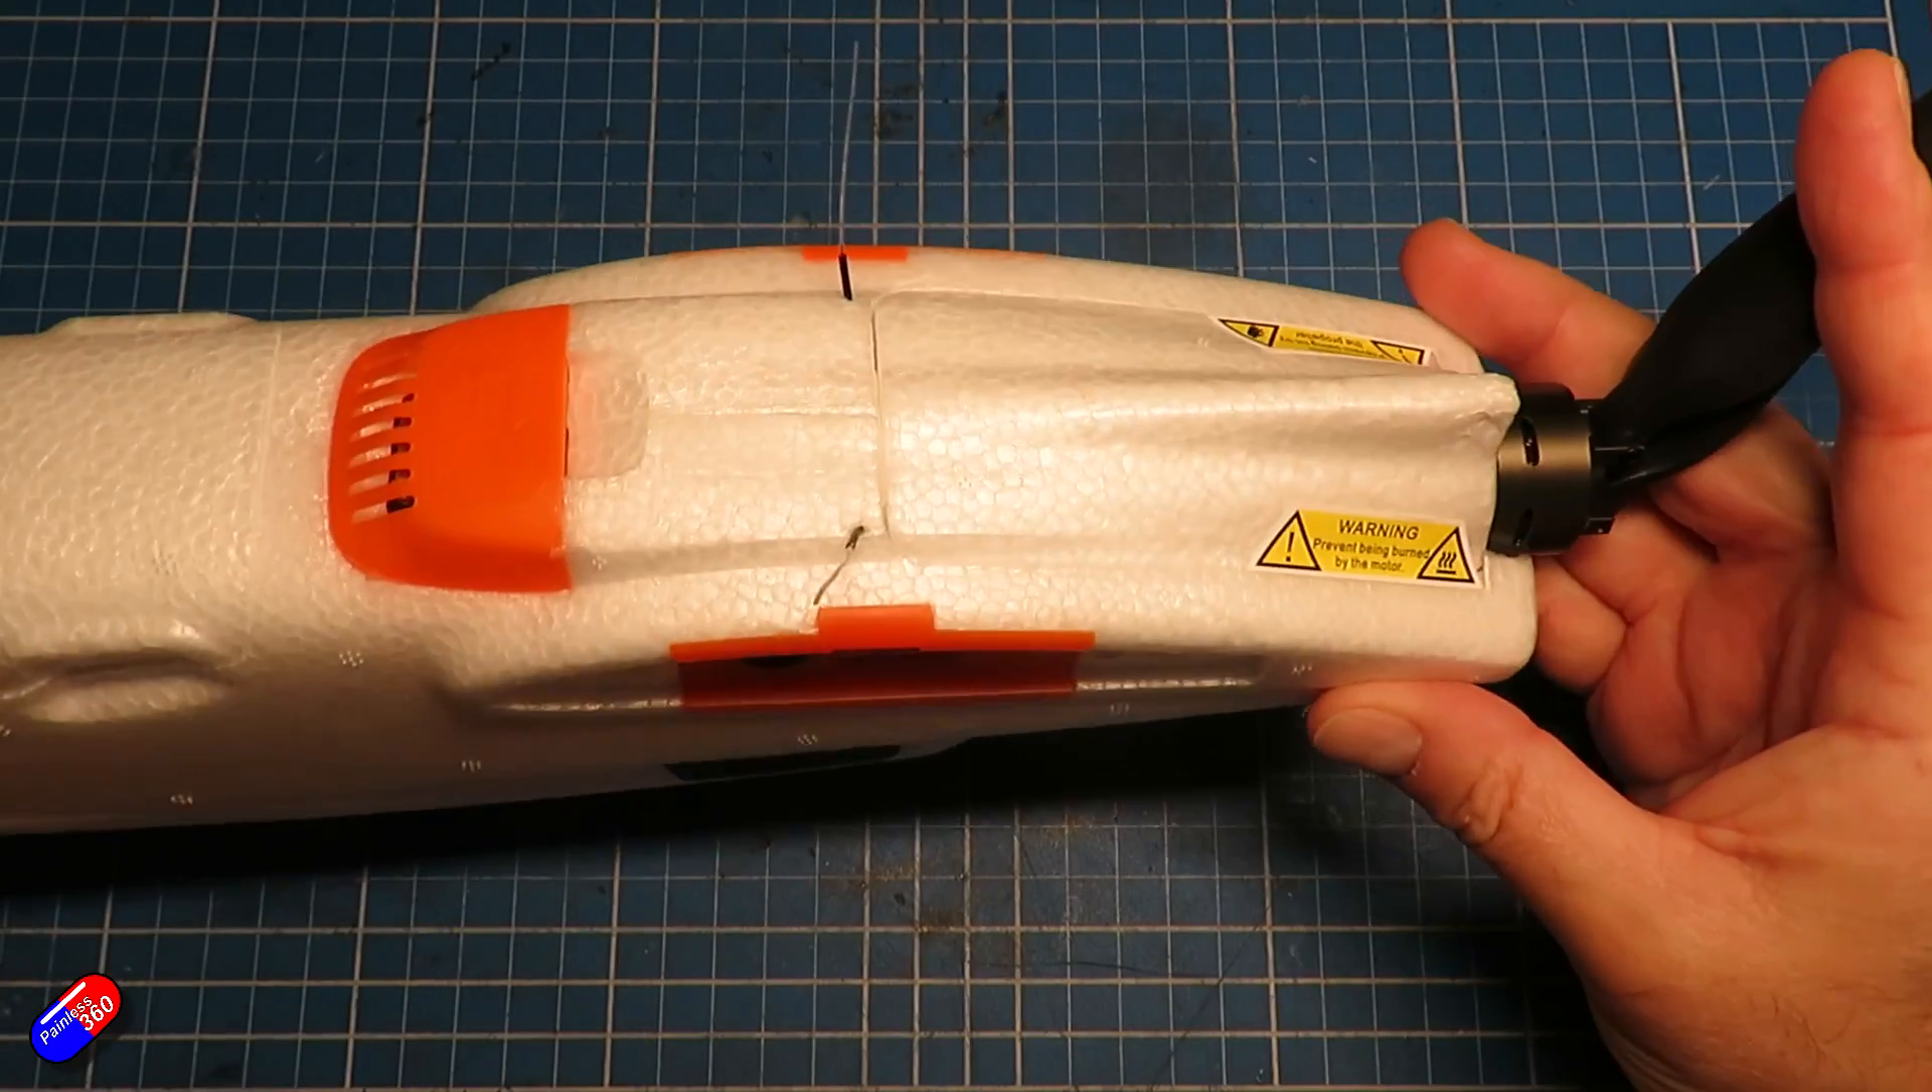So here's the body all put together.